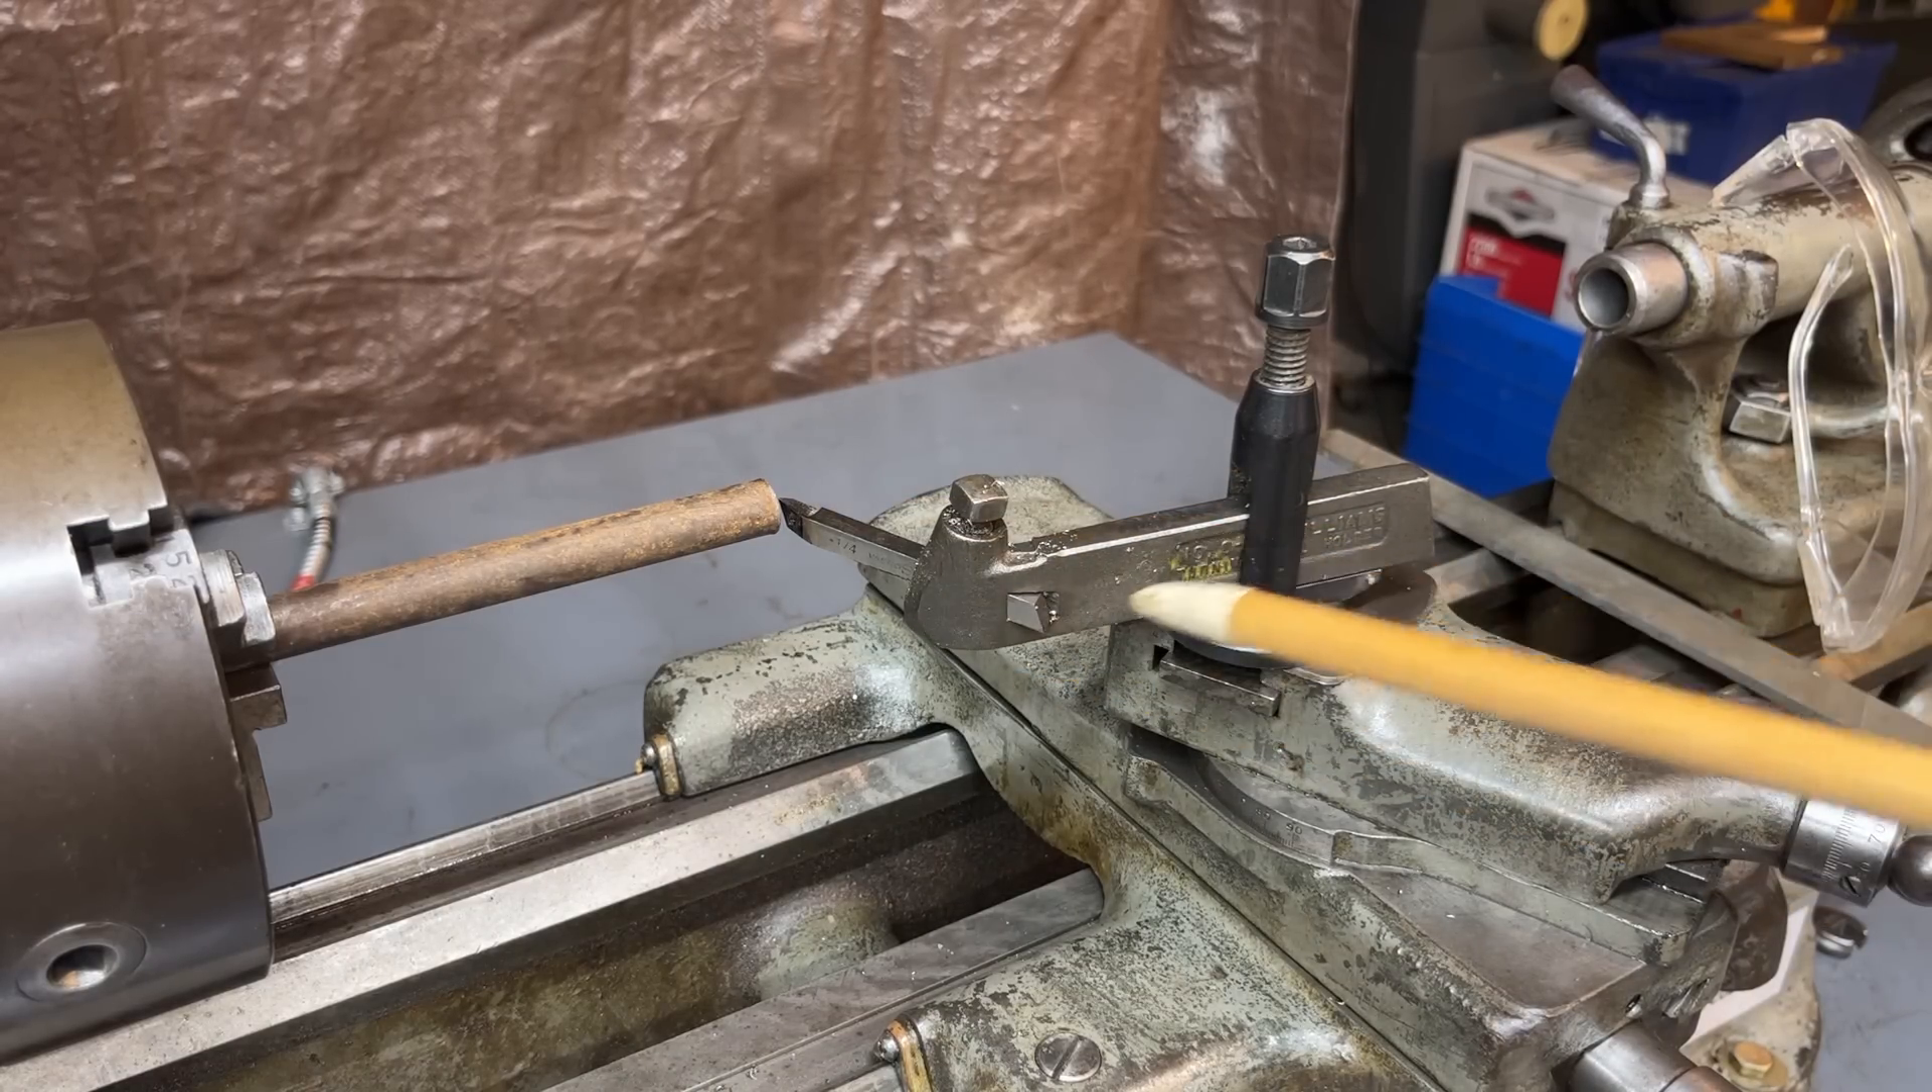It should be choked up short and of course the tool holder itself is hanging out way too far.